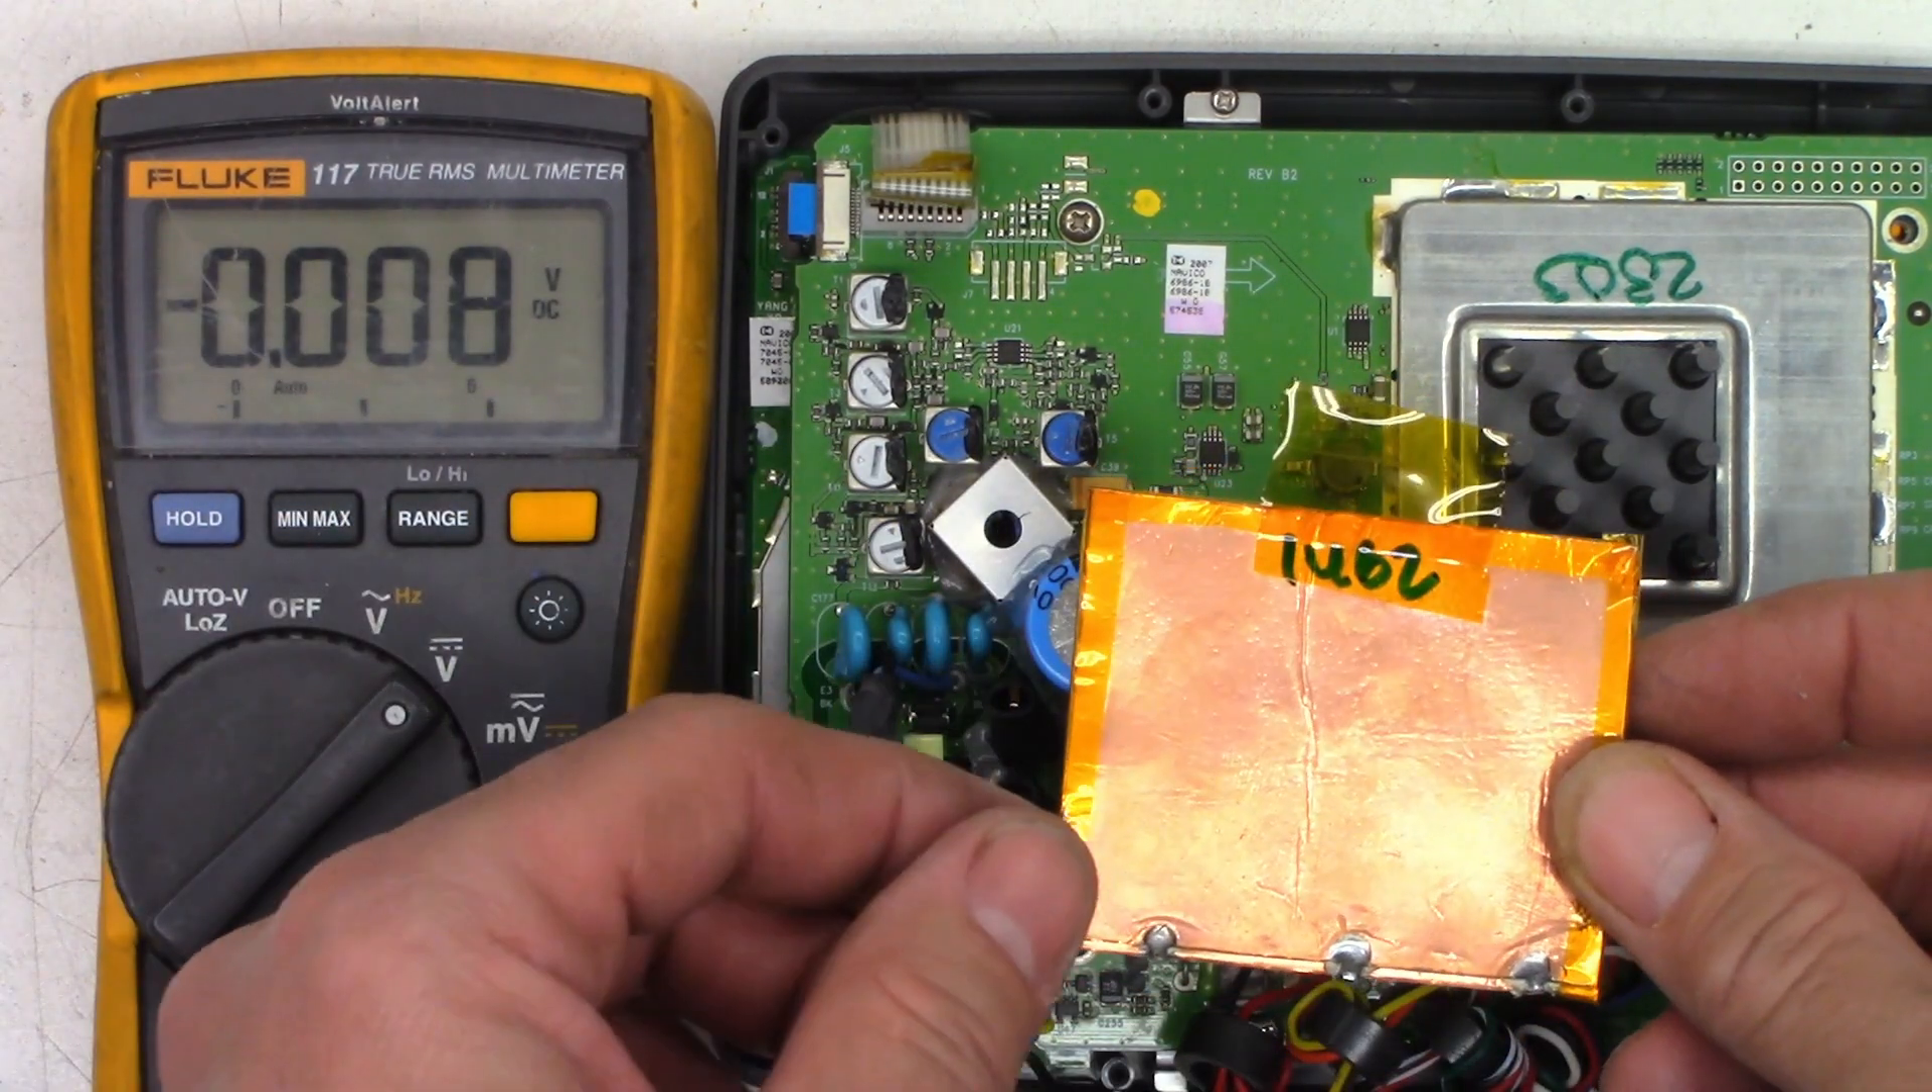I have everything connected with the exception of the ground shield right now. I did not reconnect the ground shield.